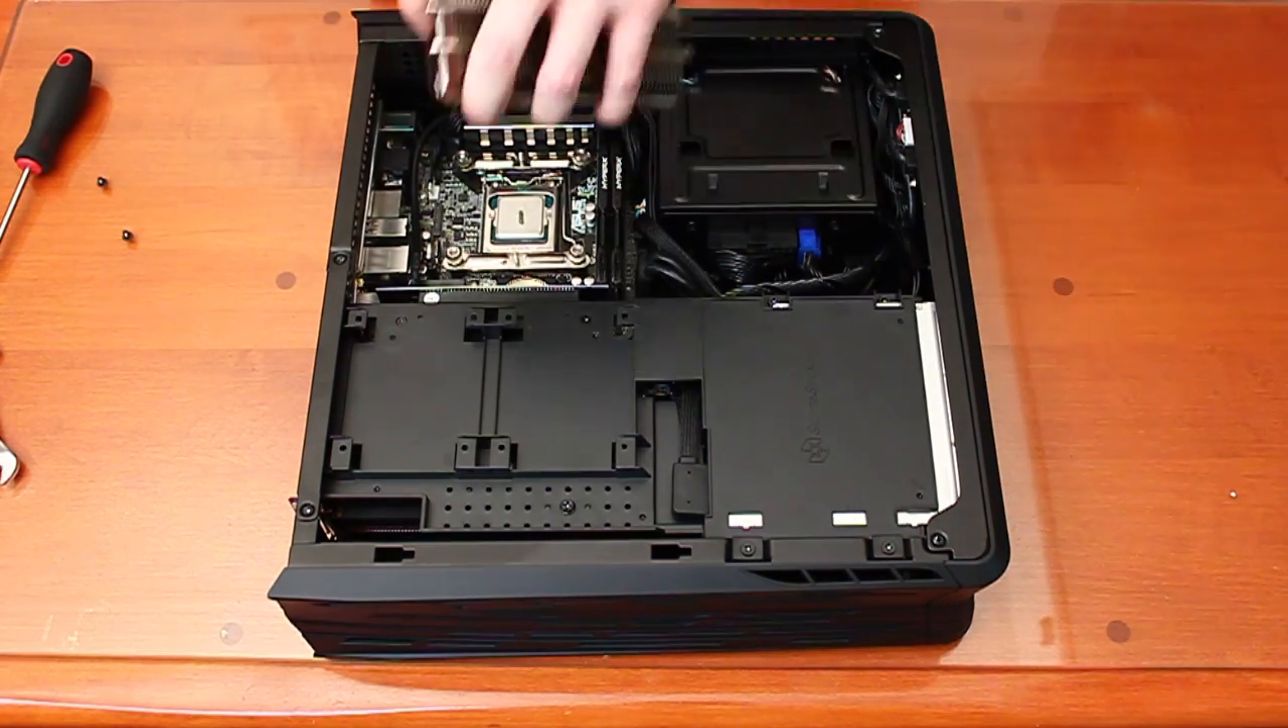The last thing we really have to do here is go on ahead and install the cooler.